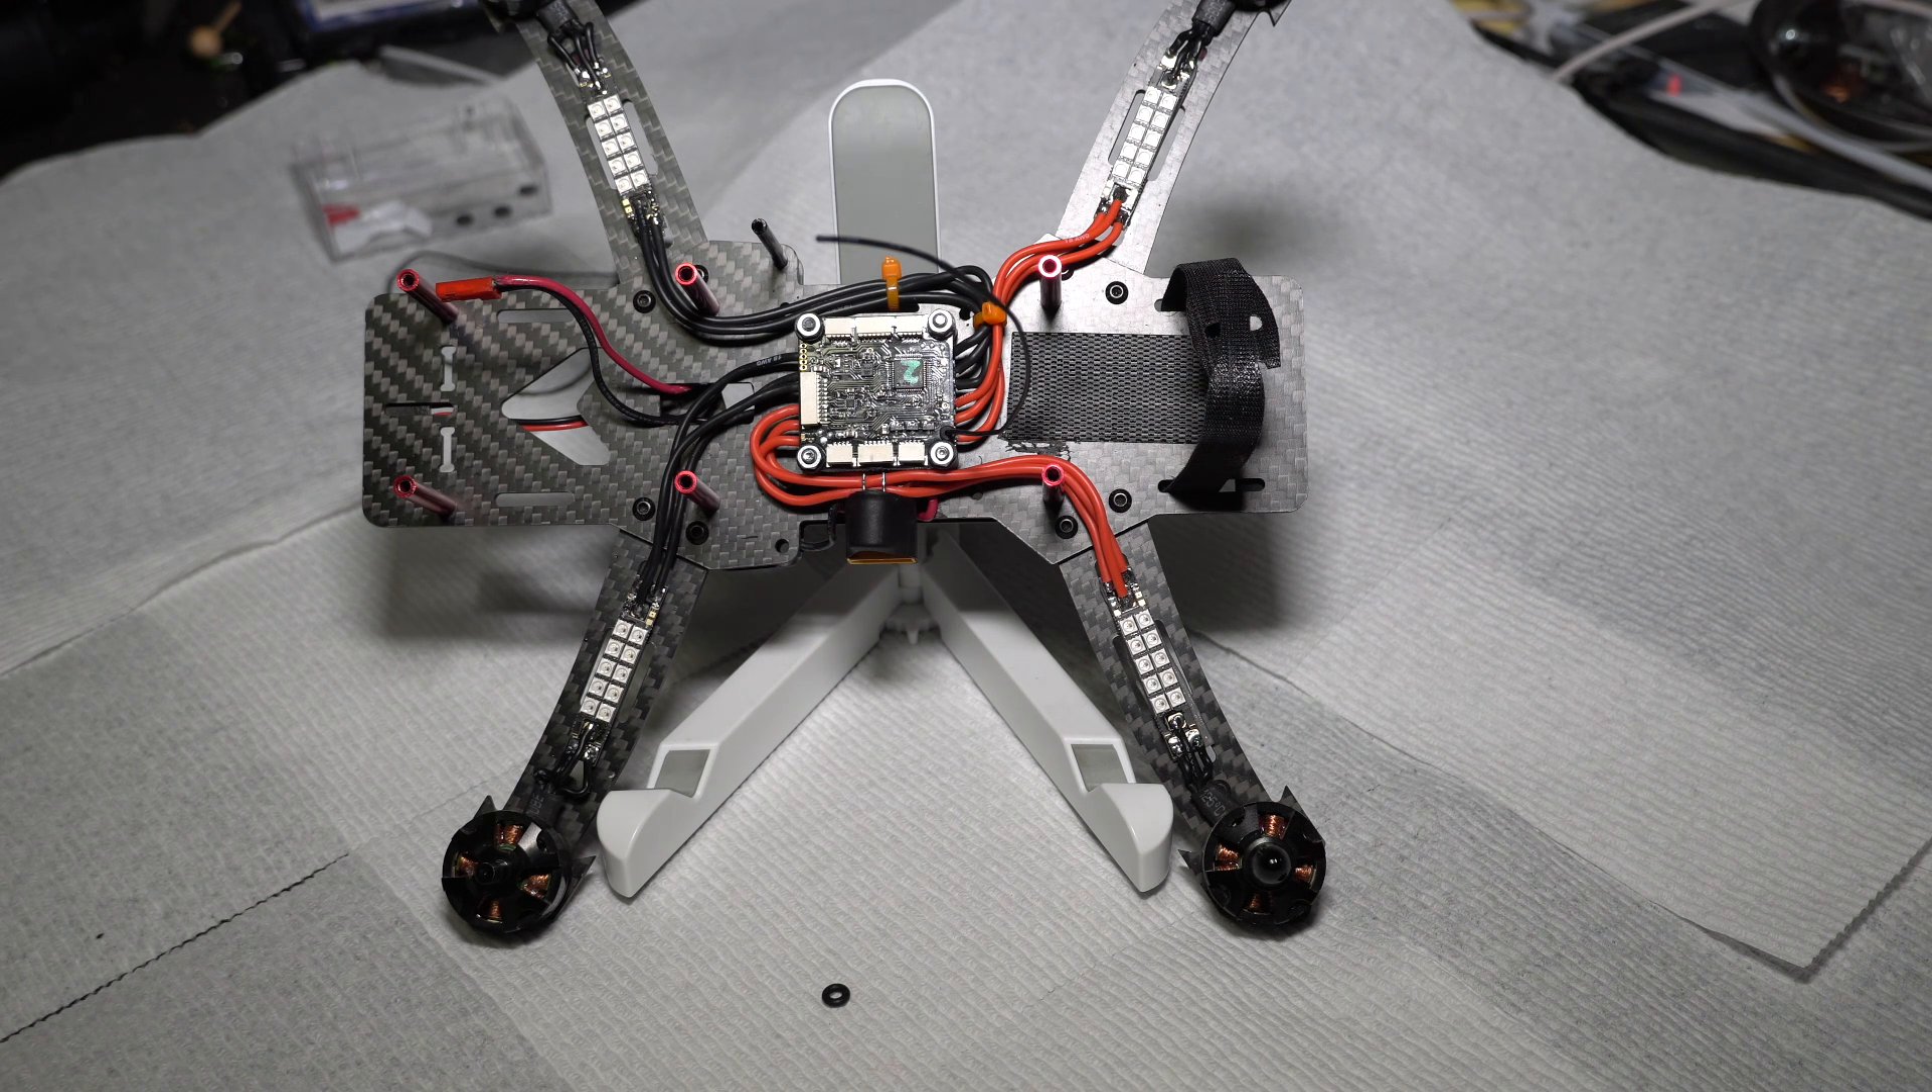Um so that's the flight controller hooked up and uh i'm gonna go ahead and finish up the rest of the frame and also hook up the gps and i'll show you what that looks like.